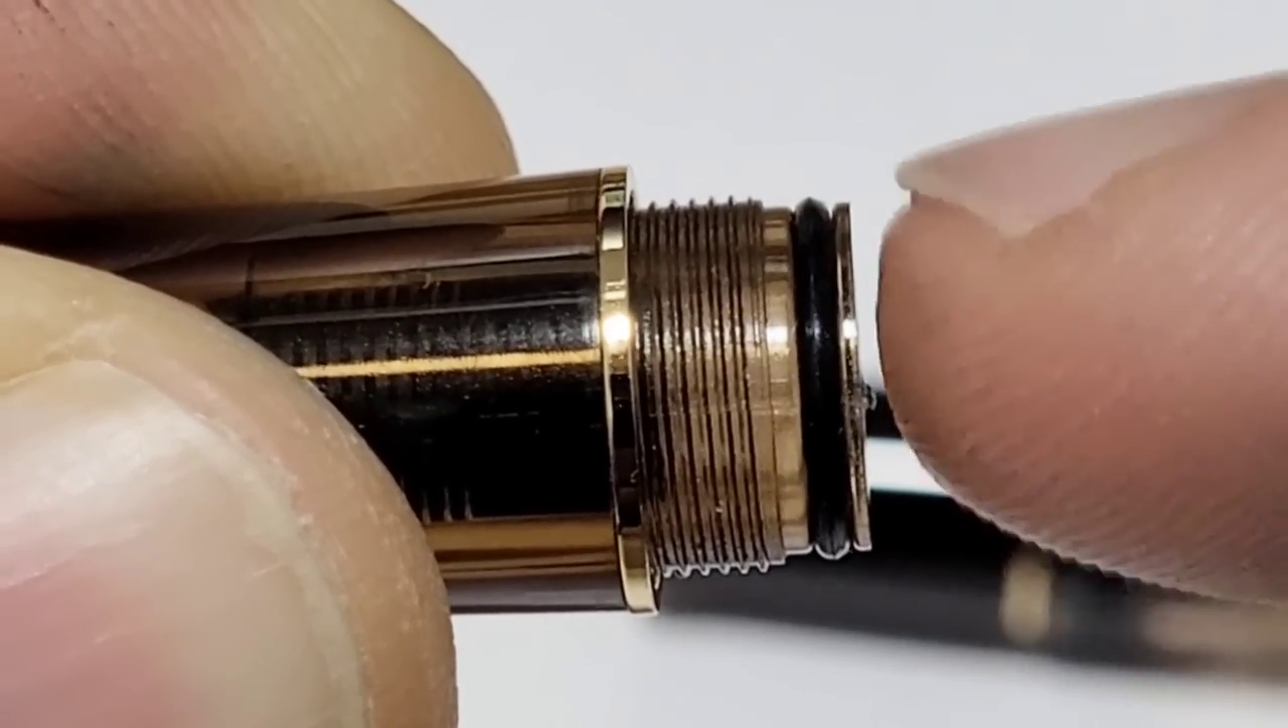If you look at that side profile That looks like a bit of a fail Like we need that o-ring to be sticking out Further than the threads and it's like the same.